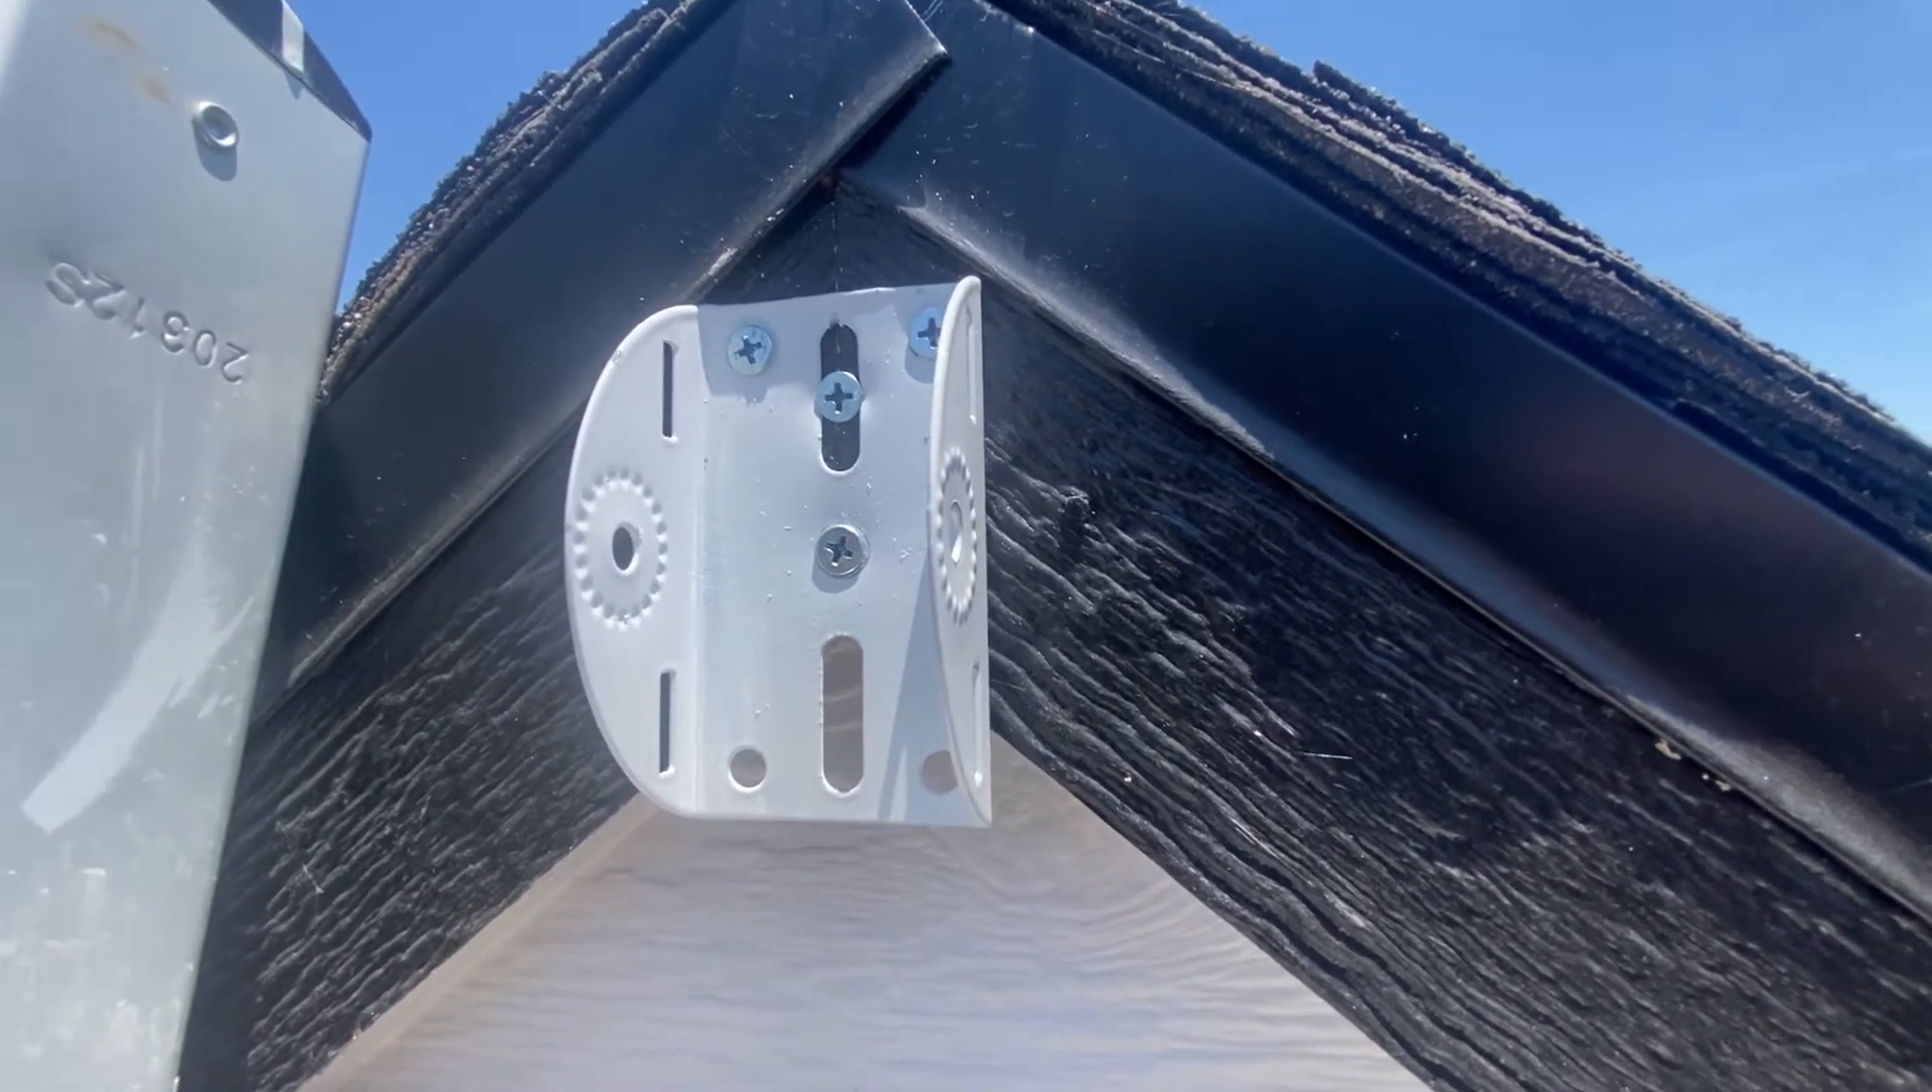Here's the bracket mounted to the peak of the outside of the shed.